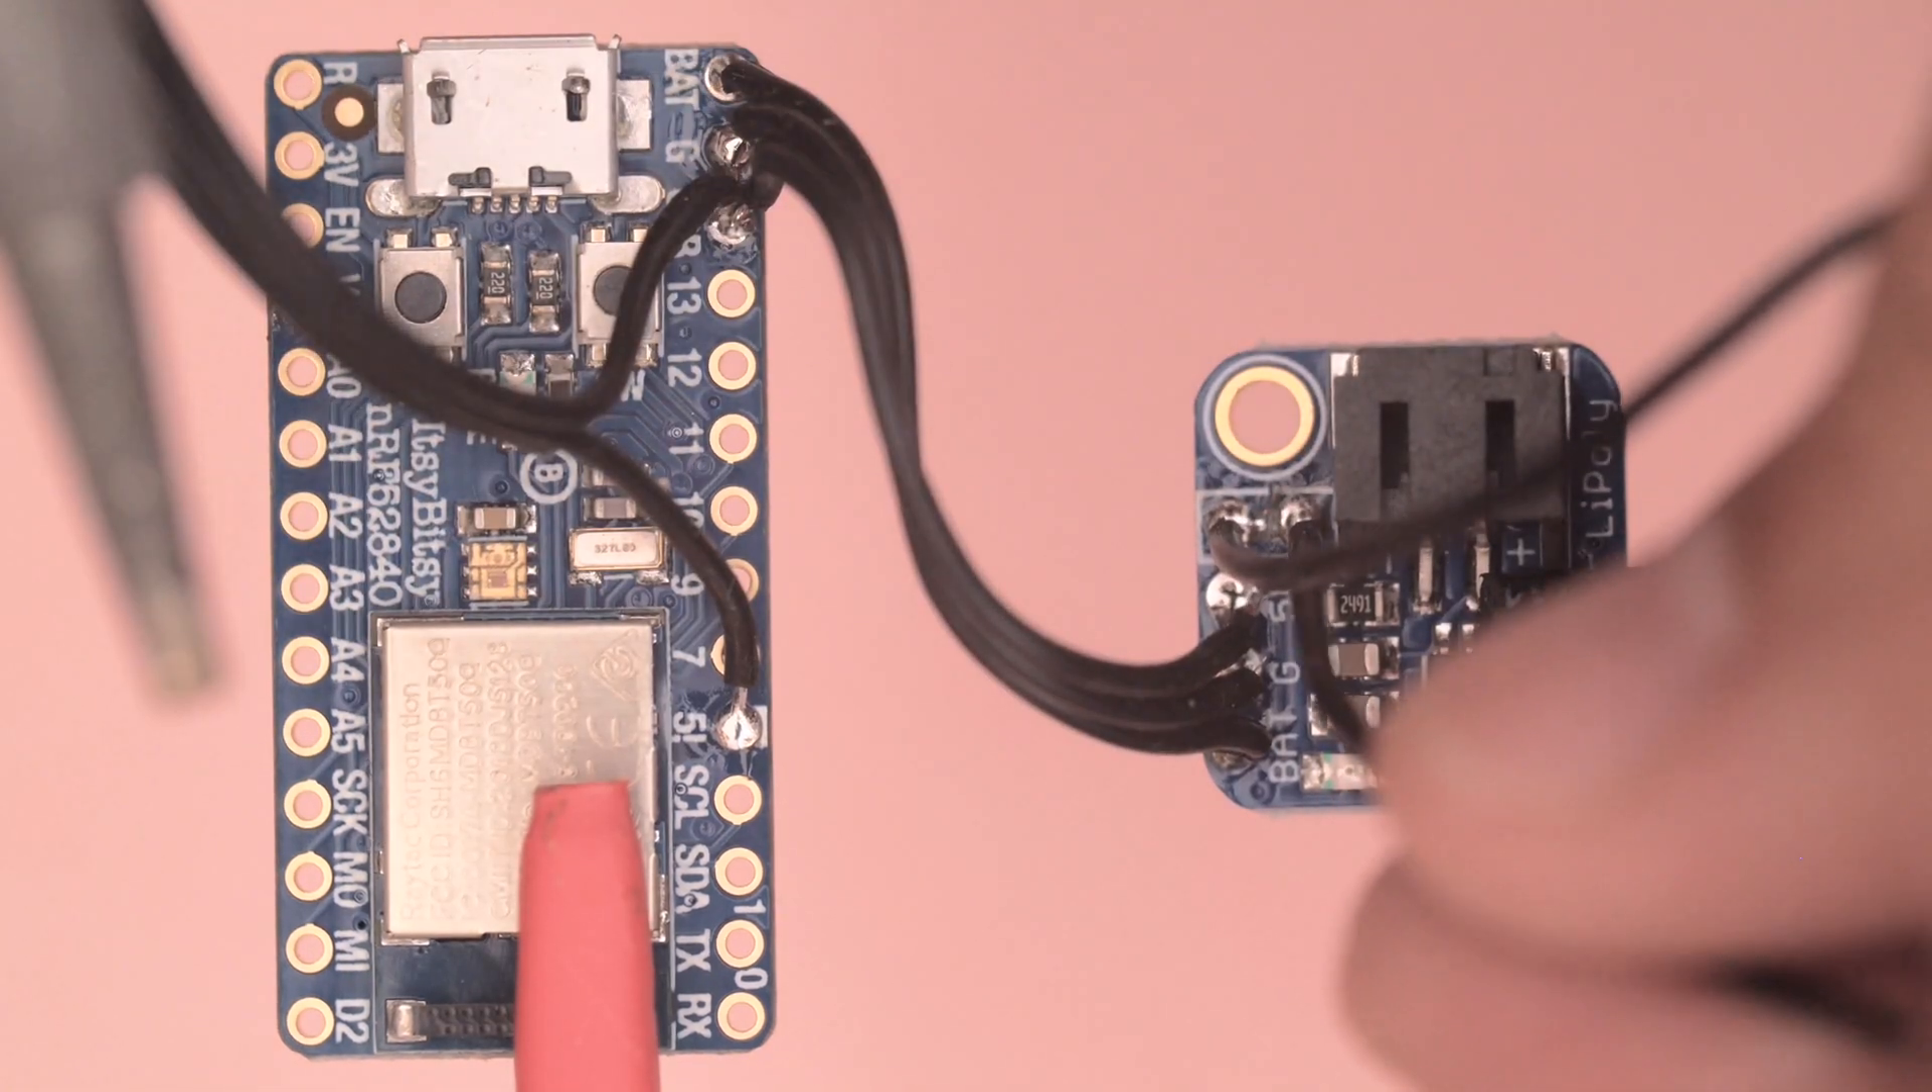The lipo backpack is wired to the bat ground and usb pins on the itsy bitsy board.